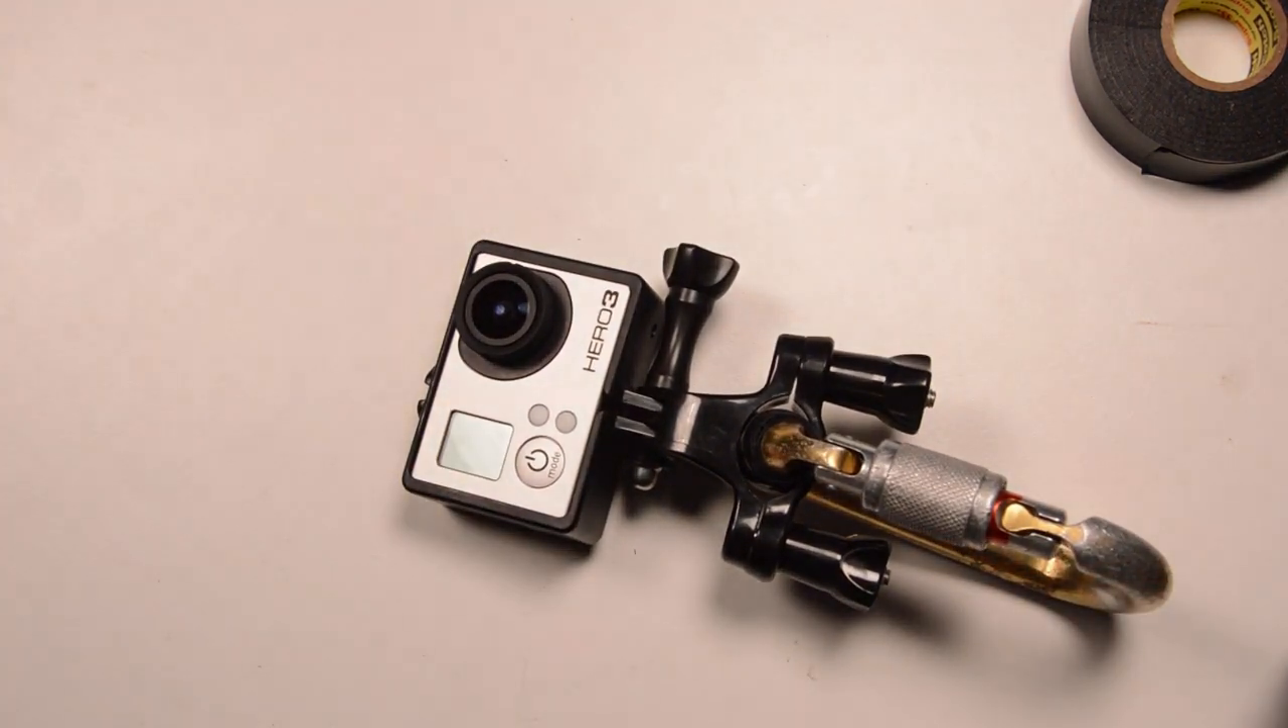And then we're fully set up. Alright, so now we've got our GoPro mounted onto our carabiner.